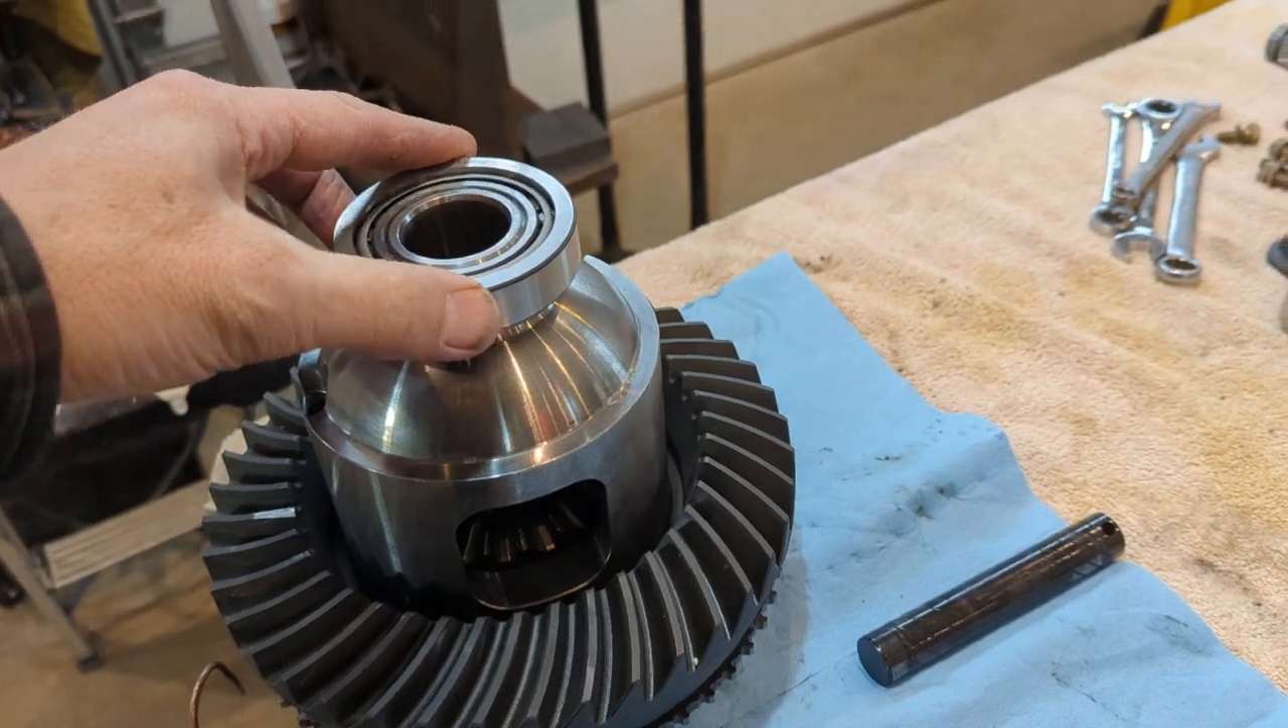We already have the ring gear put on the locker.